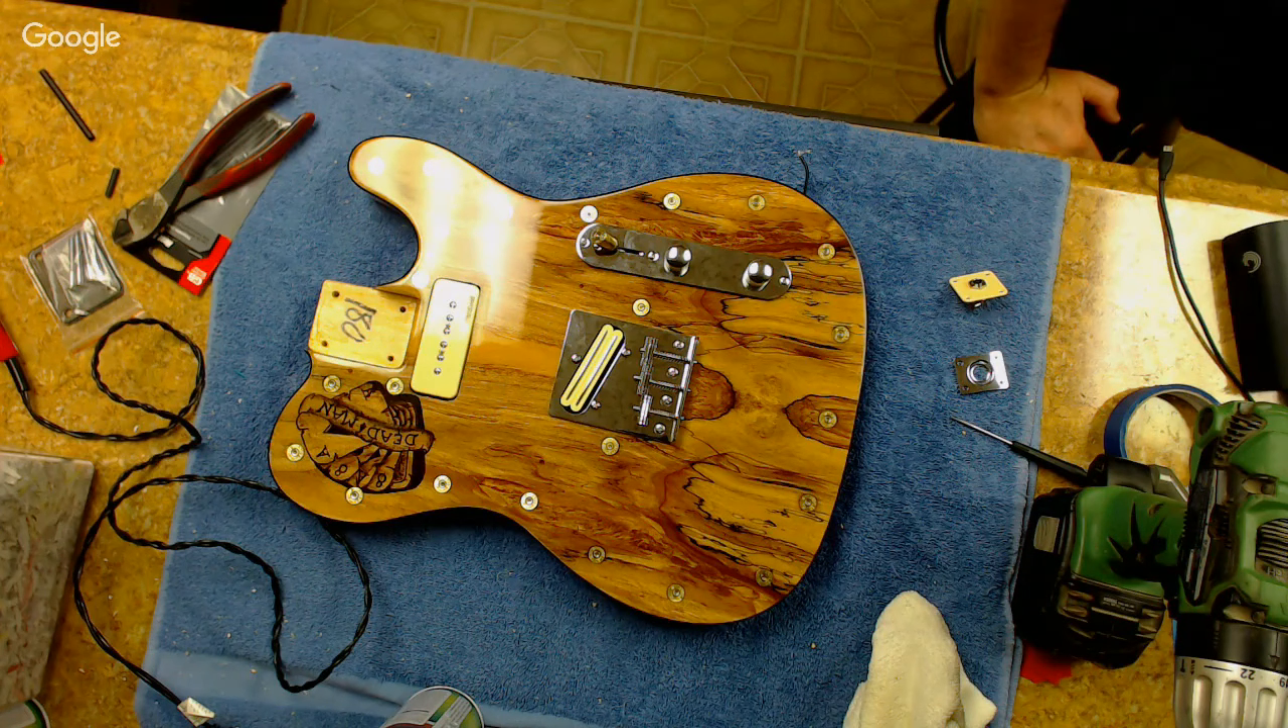As you can see, I've got basically the bridge, both pickups, and the controls installed.